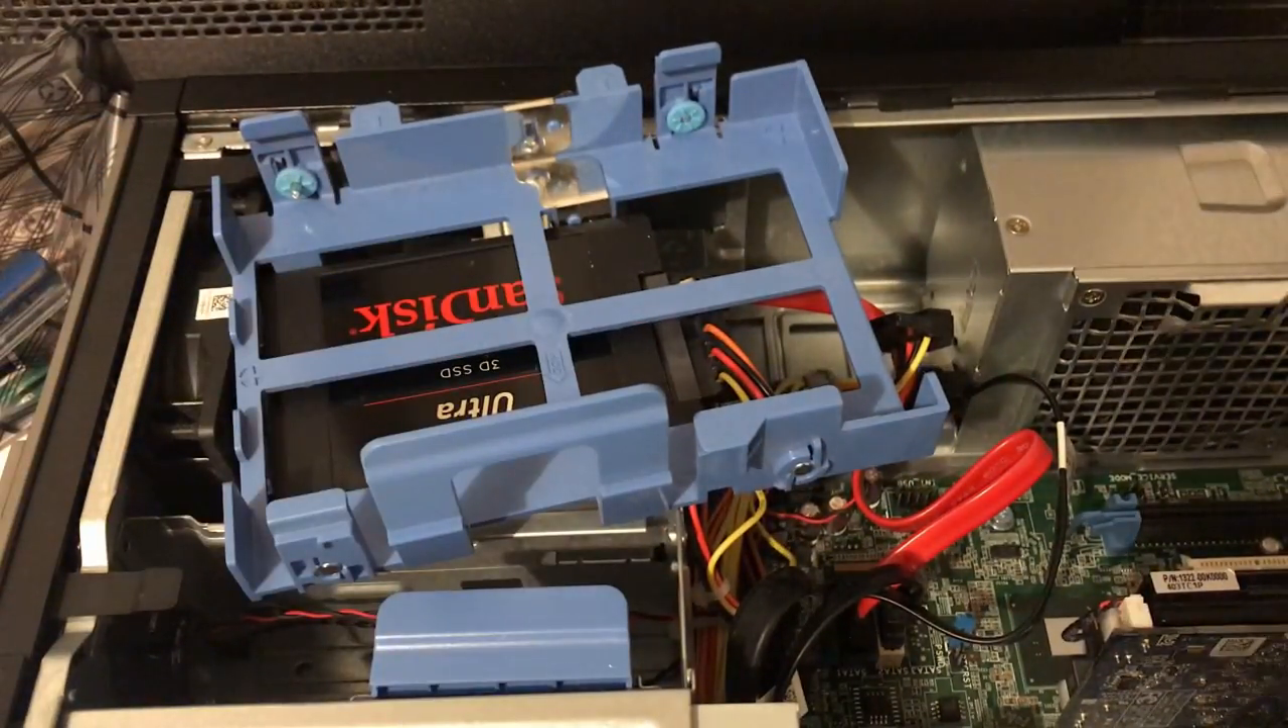You can see that SSD mounted down there.